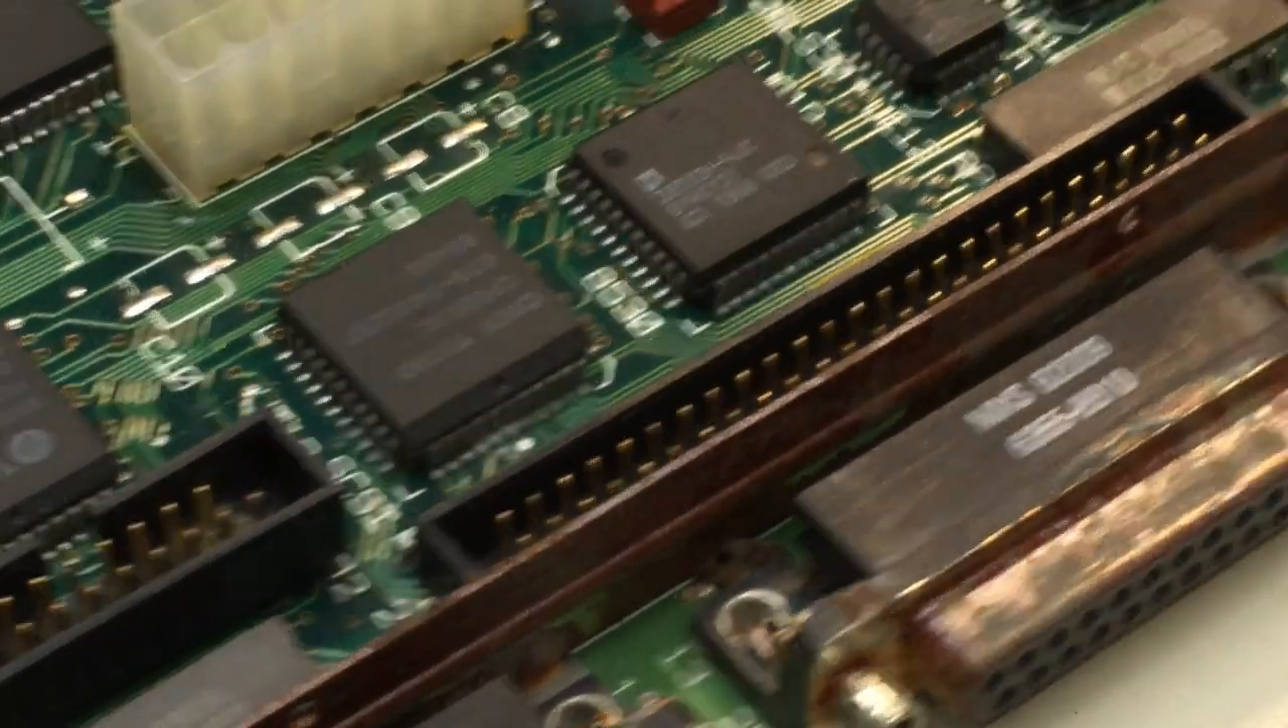We got more missing caps up here by the power connector.